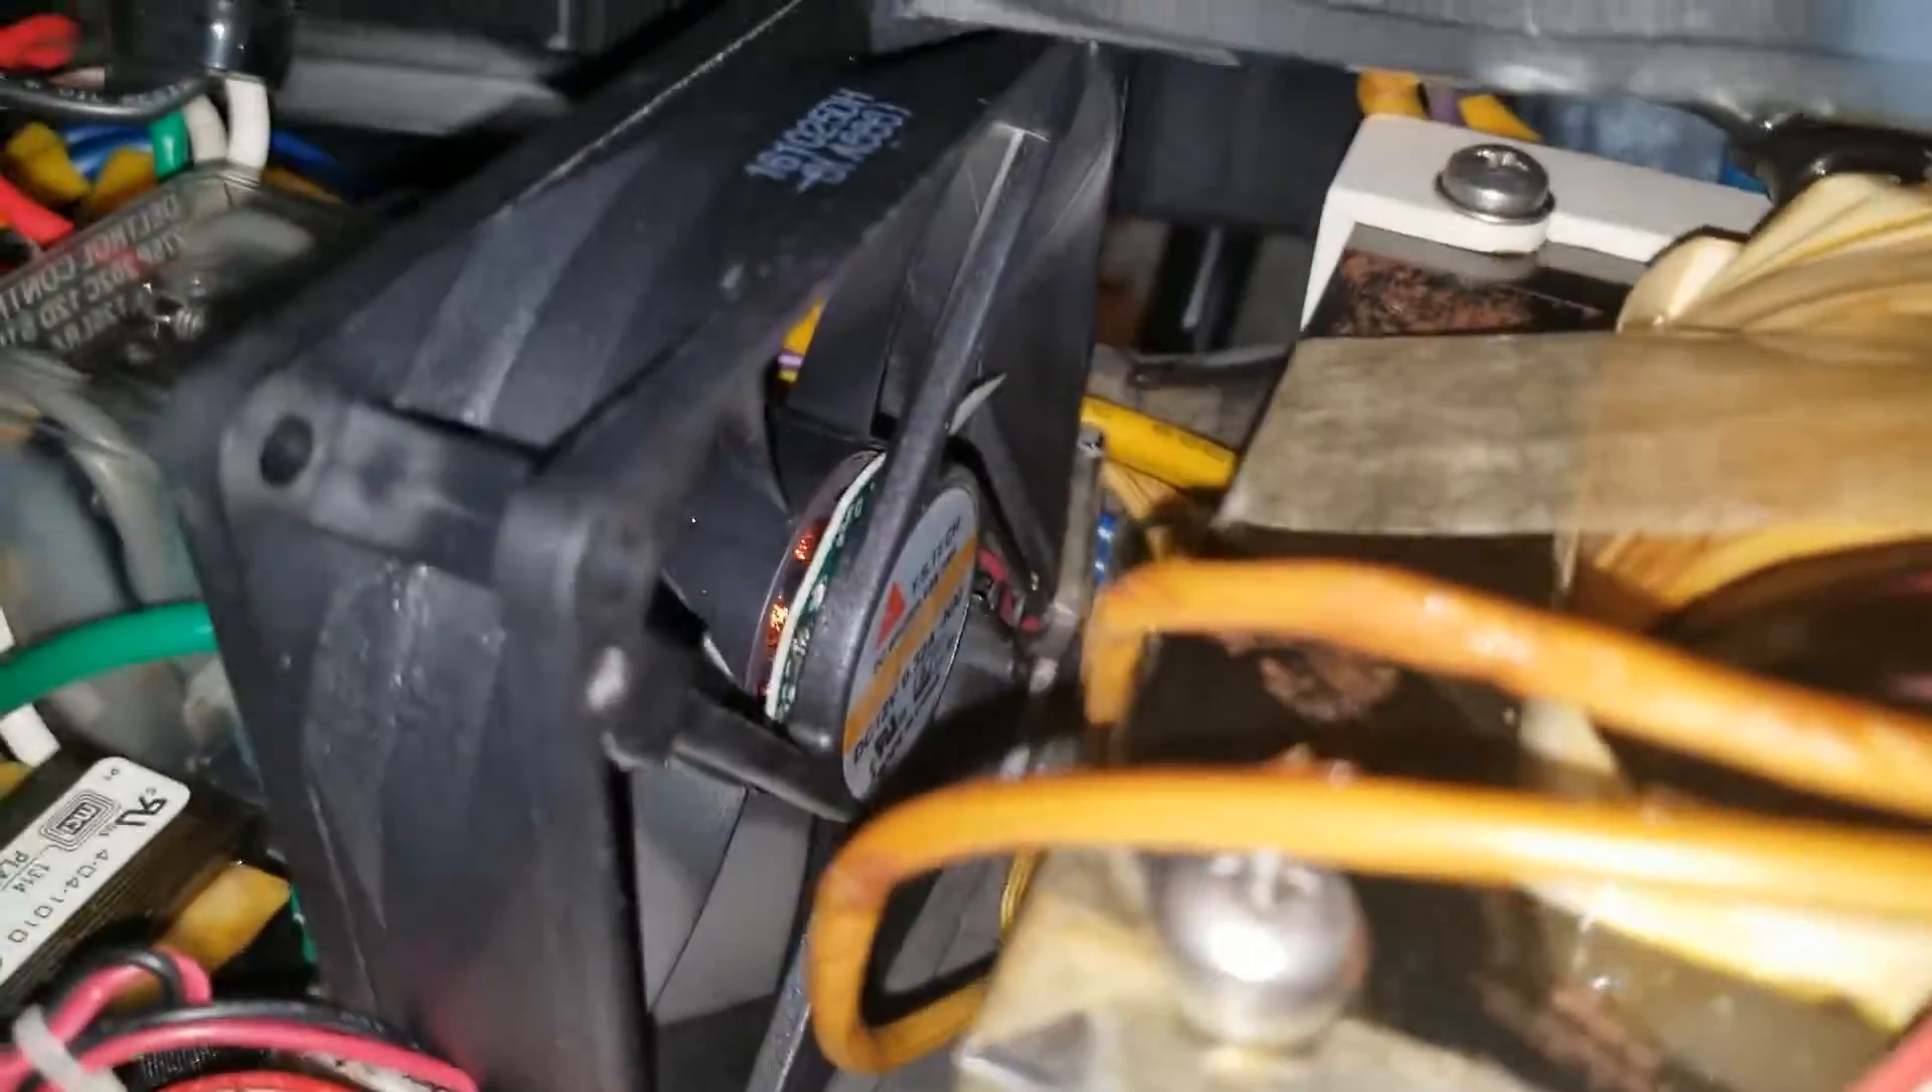Okay we have the fan back in.